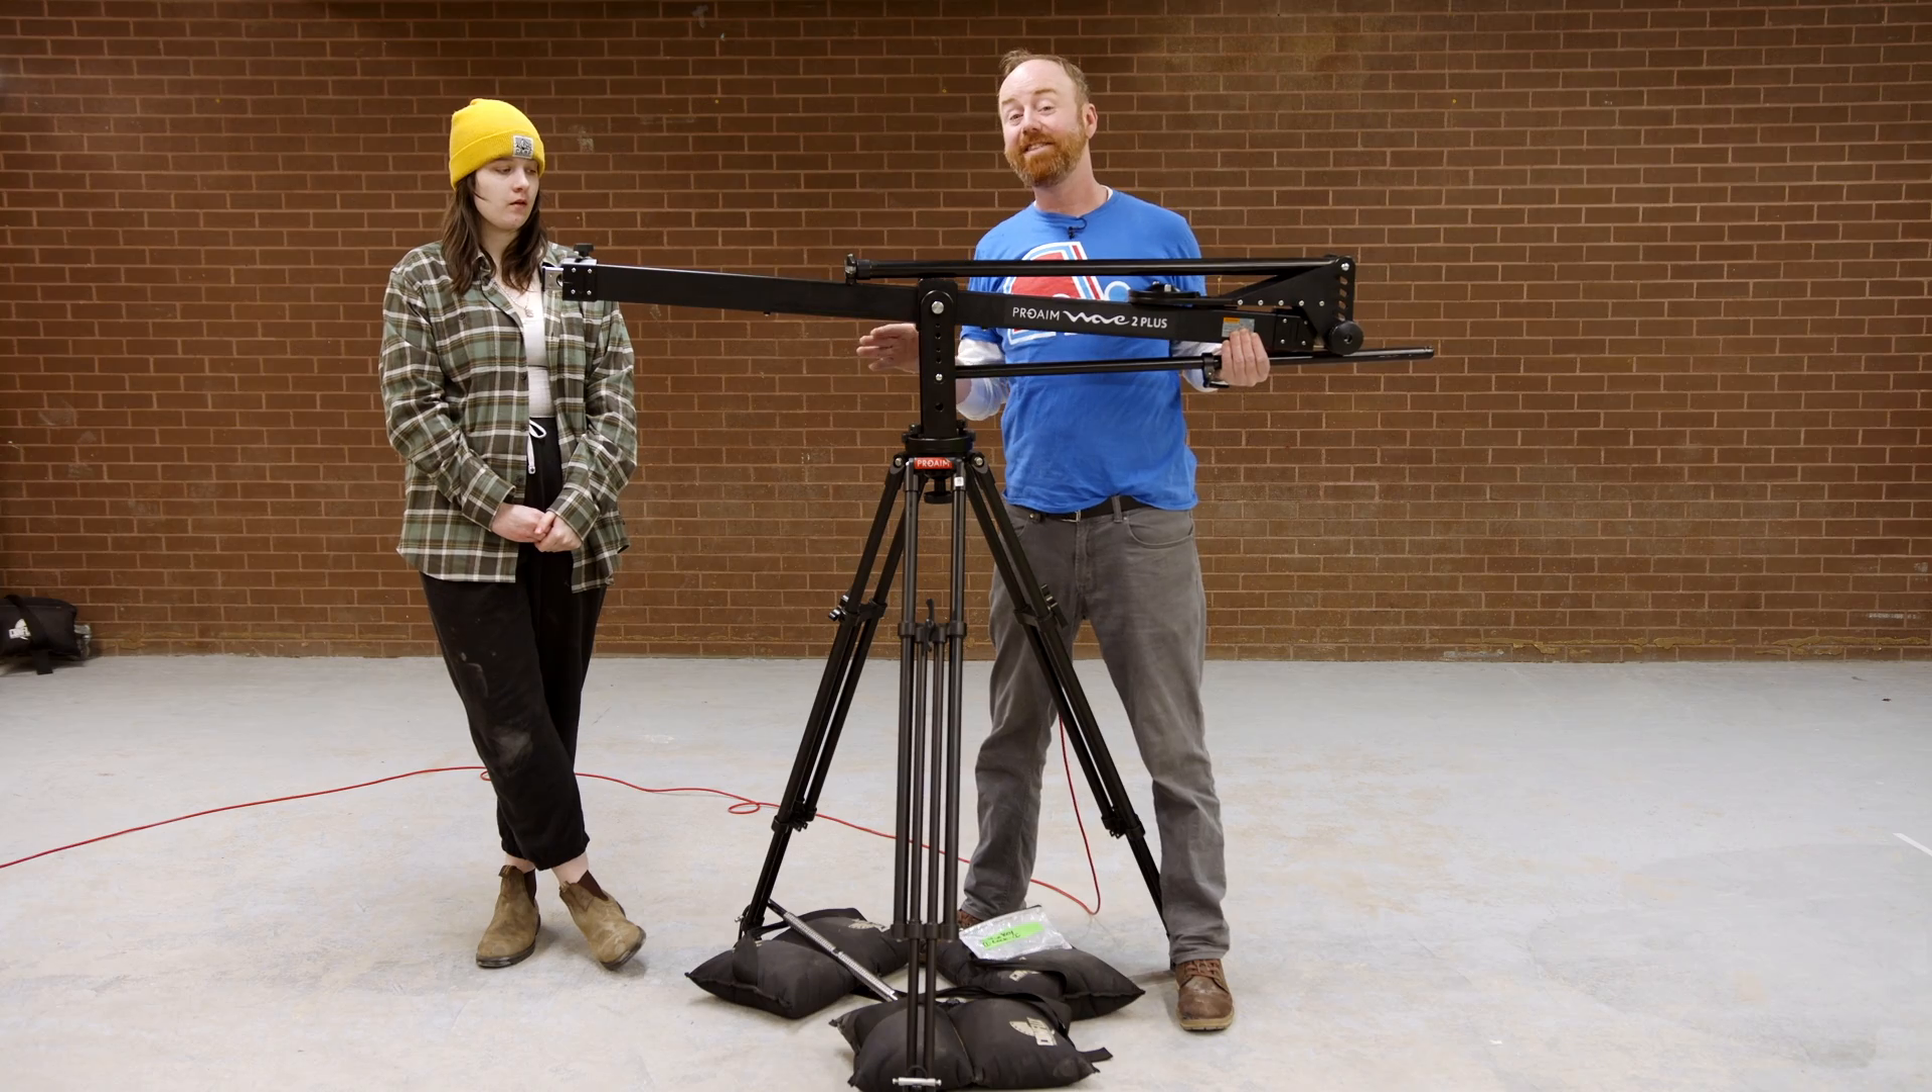So we've attached the jib to the legs of the tripod here.